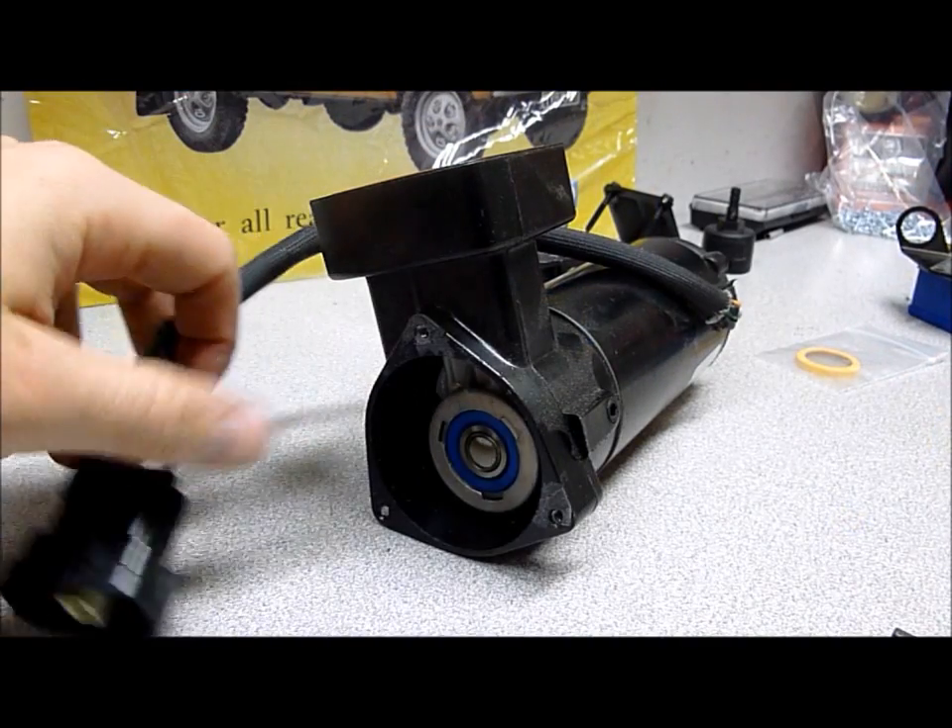Okay, now with the cover off, you can see the piston and bearing assembly we're going to be getting to in a minute.